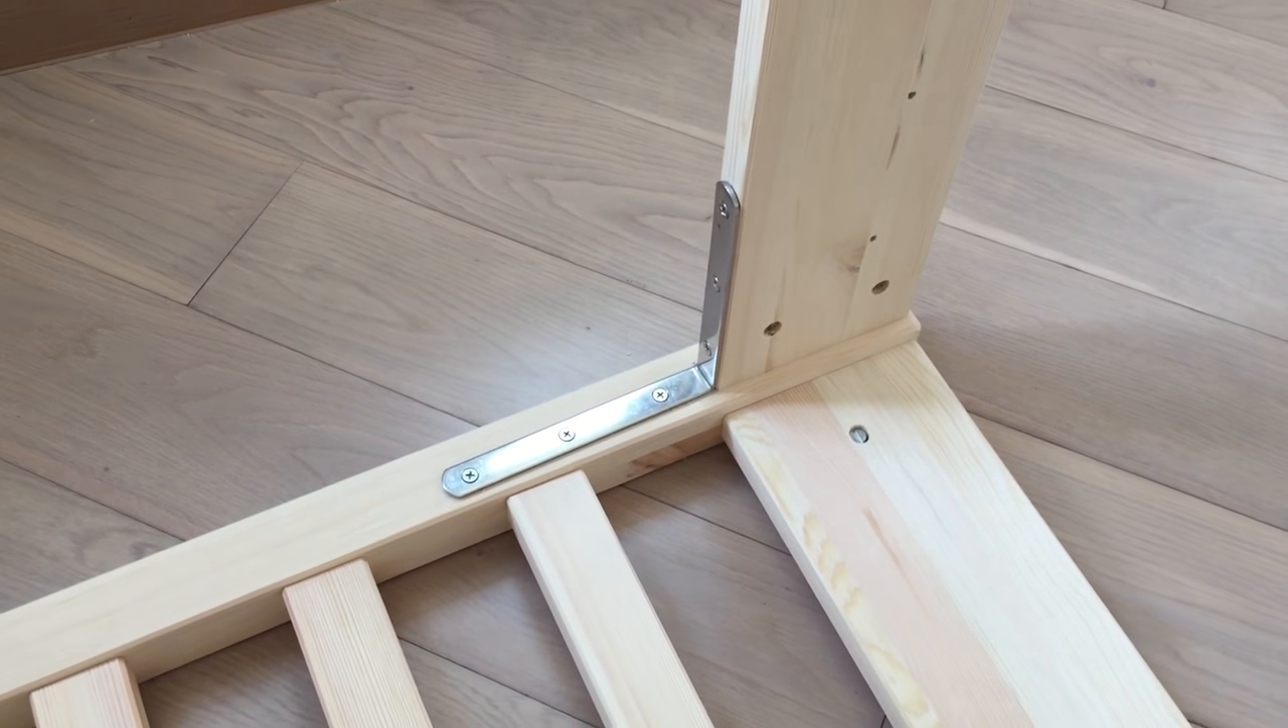So here we are with the brackets installed.